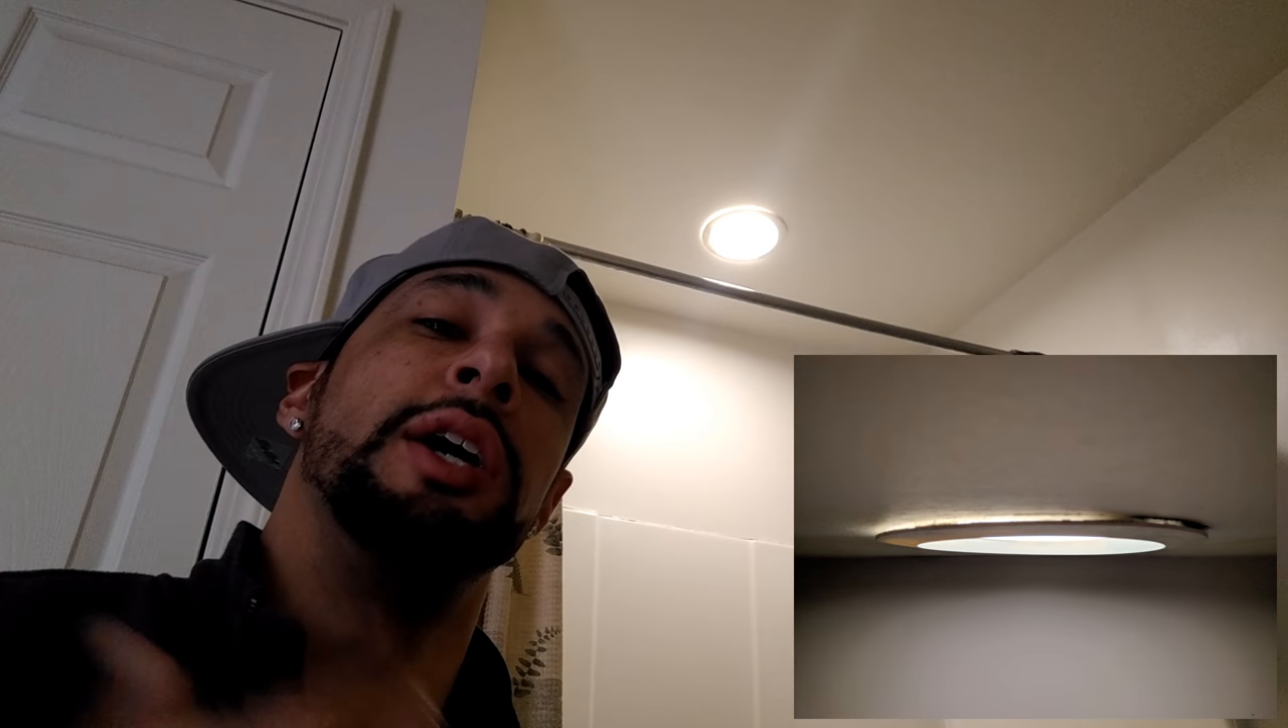If you look at the rim you can actually see some of the light showing through on the side it's just a little bit.